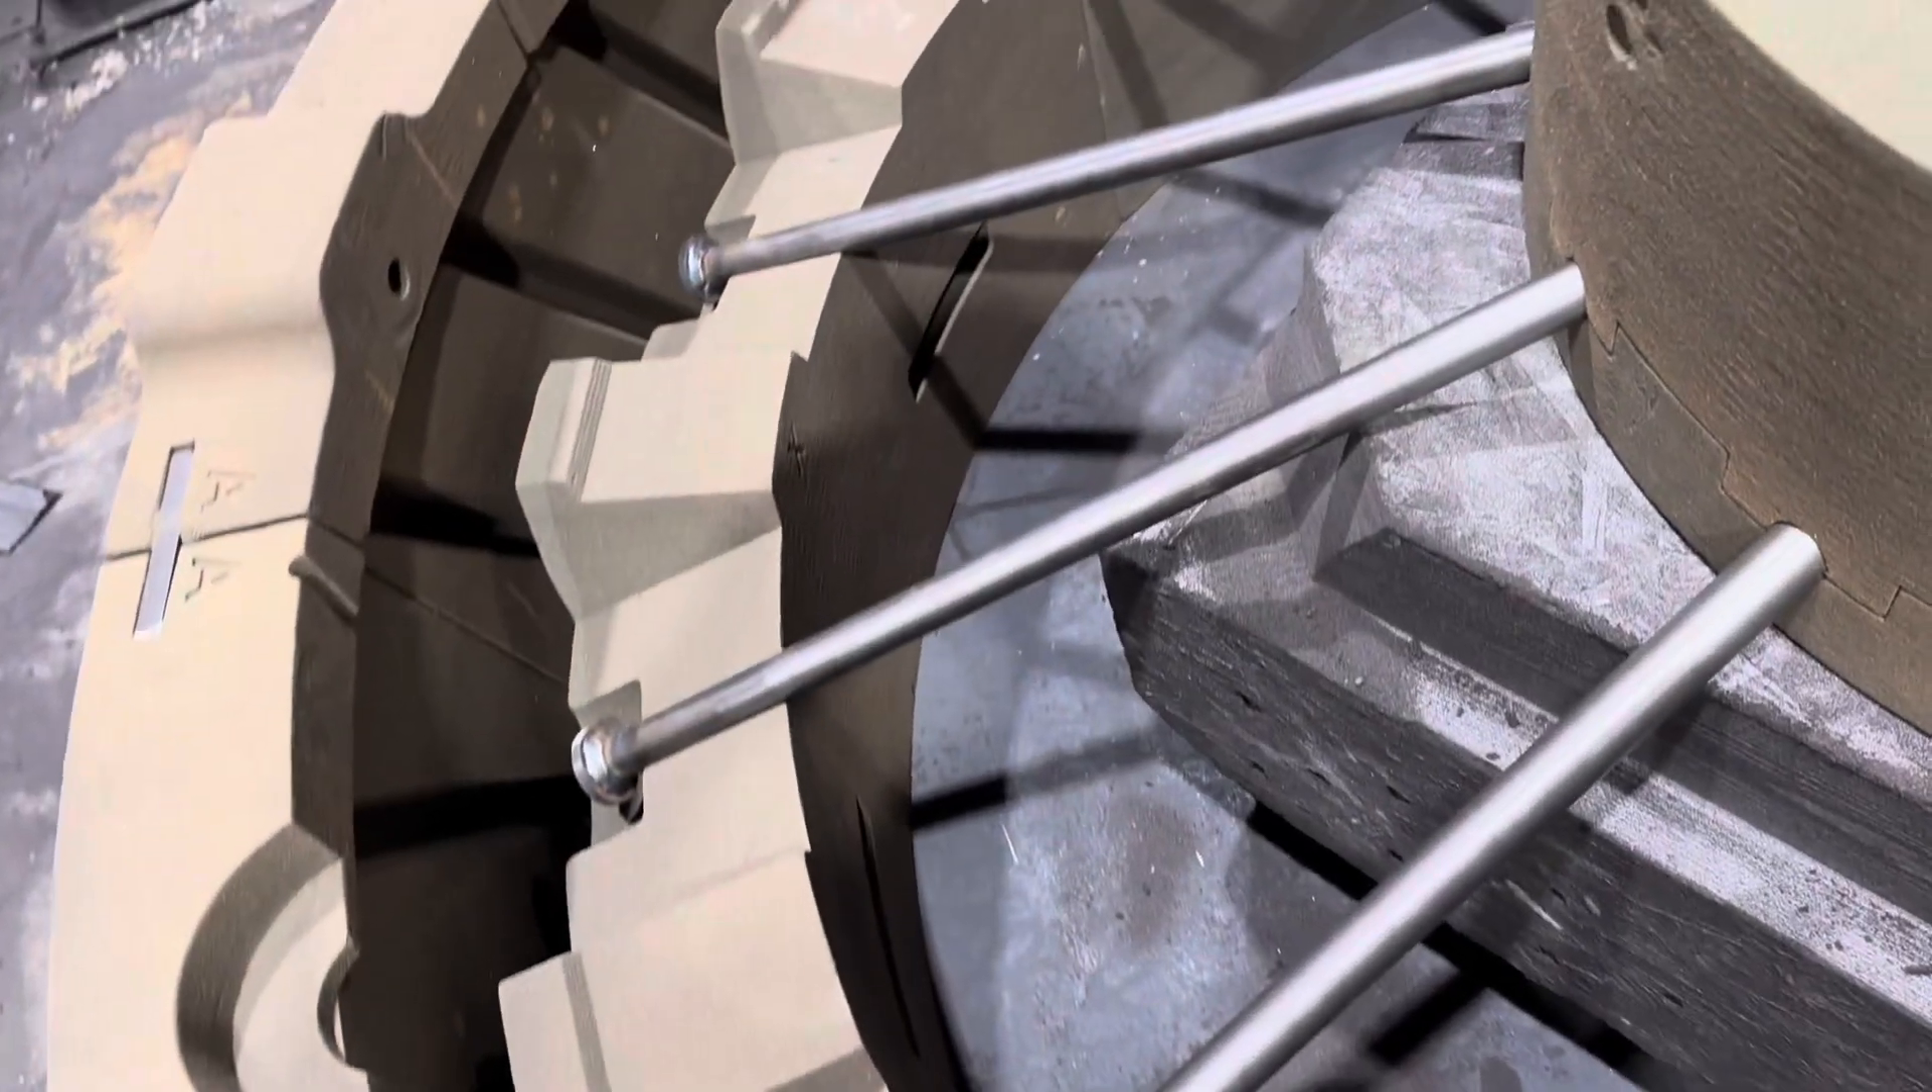The steel fabricated spokes are assembled.